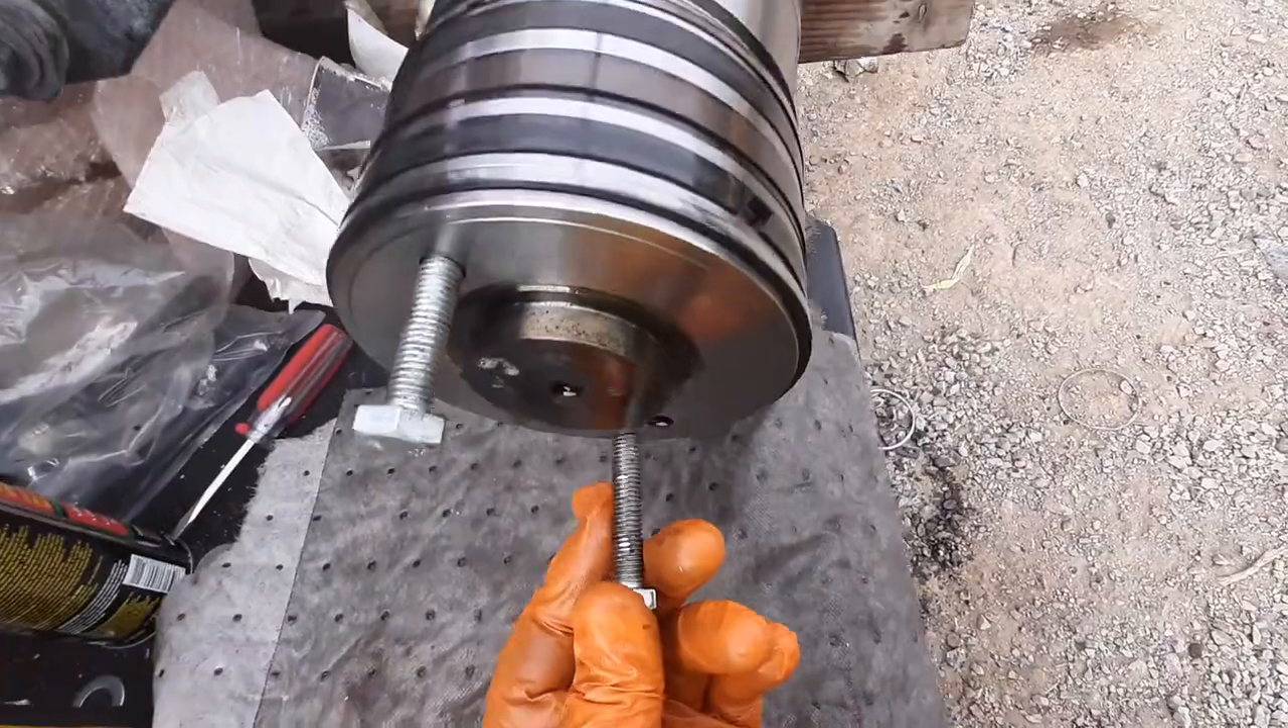These are two 10 millimeter bolts and they fit right into that hole.